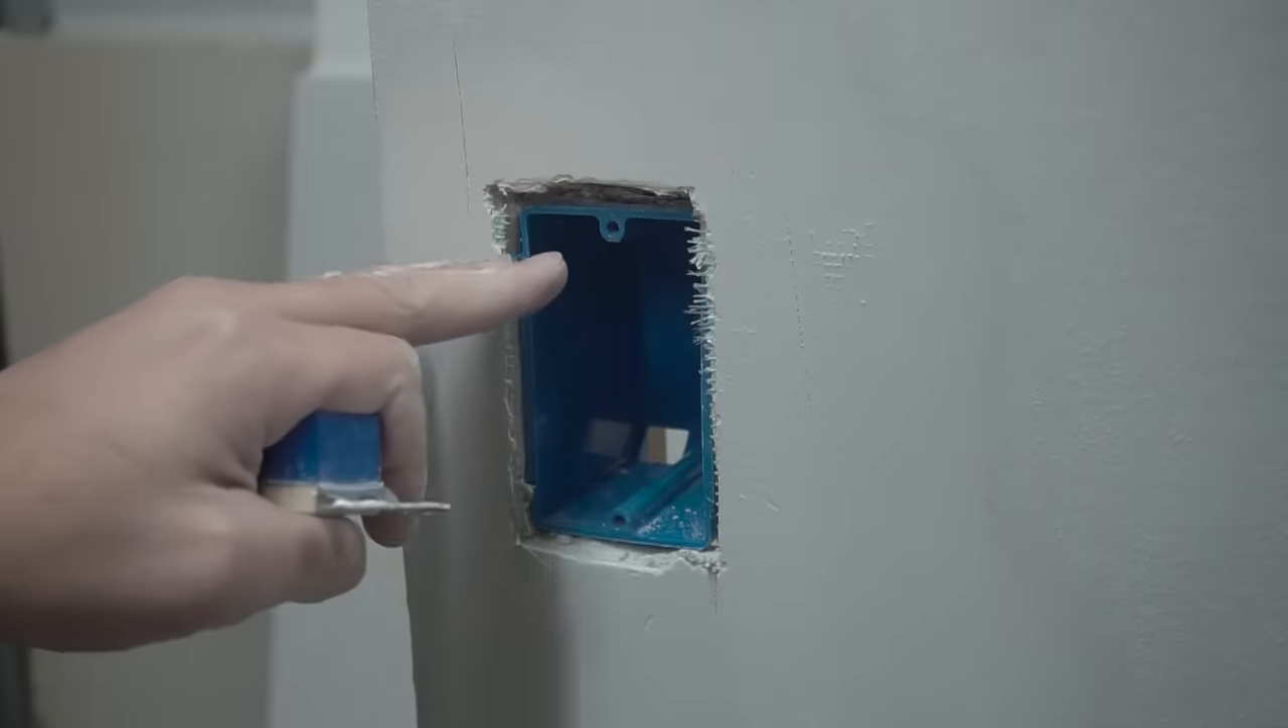Let's pretend that the drywall around this is nice and even, but the J box is still a little pushed inwards.